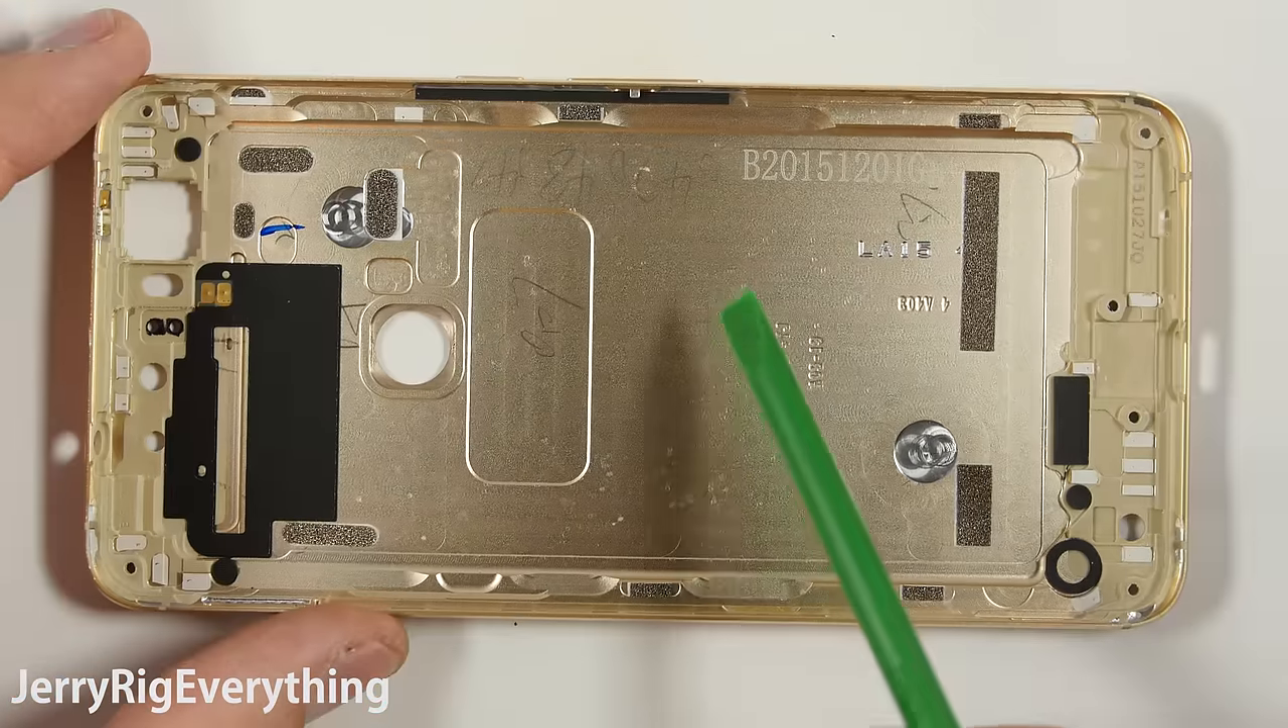As we pull the front panel away from the phone, we are left with the machined aluminum back.